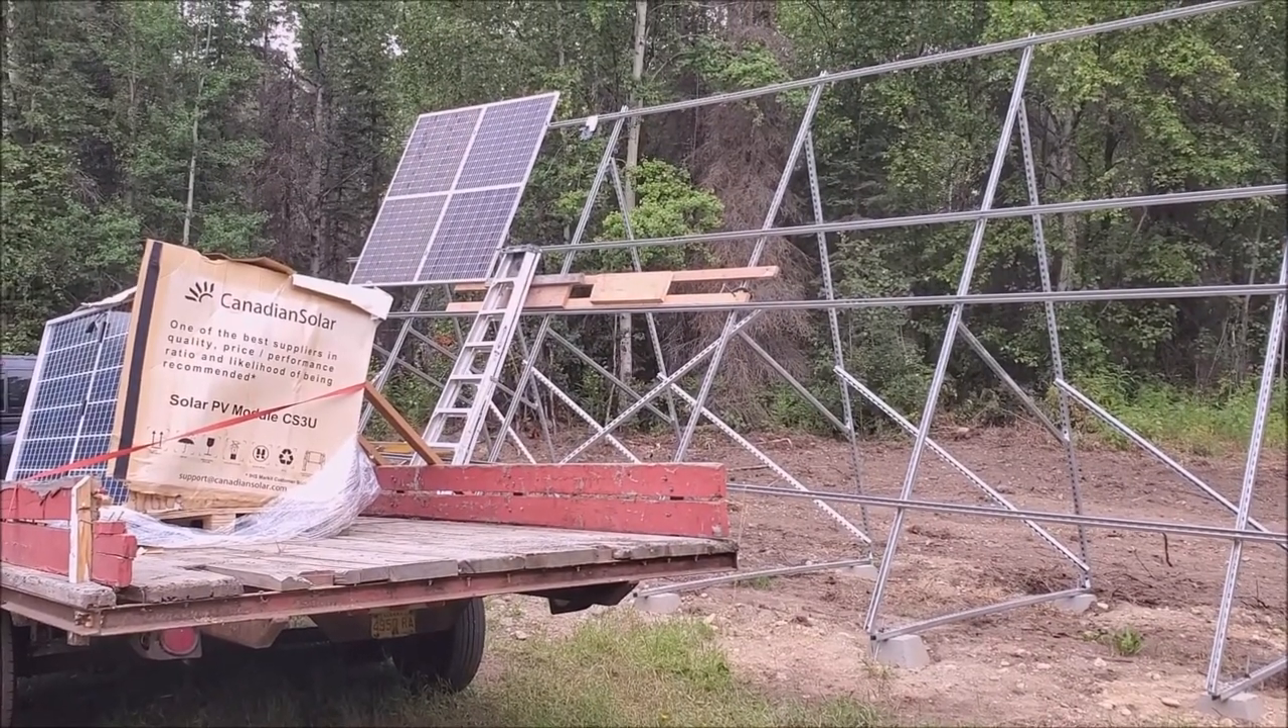I got all the horizontal runs attached and where I need them.